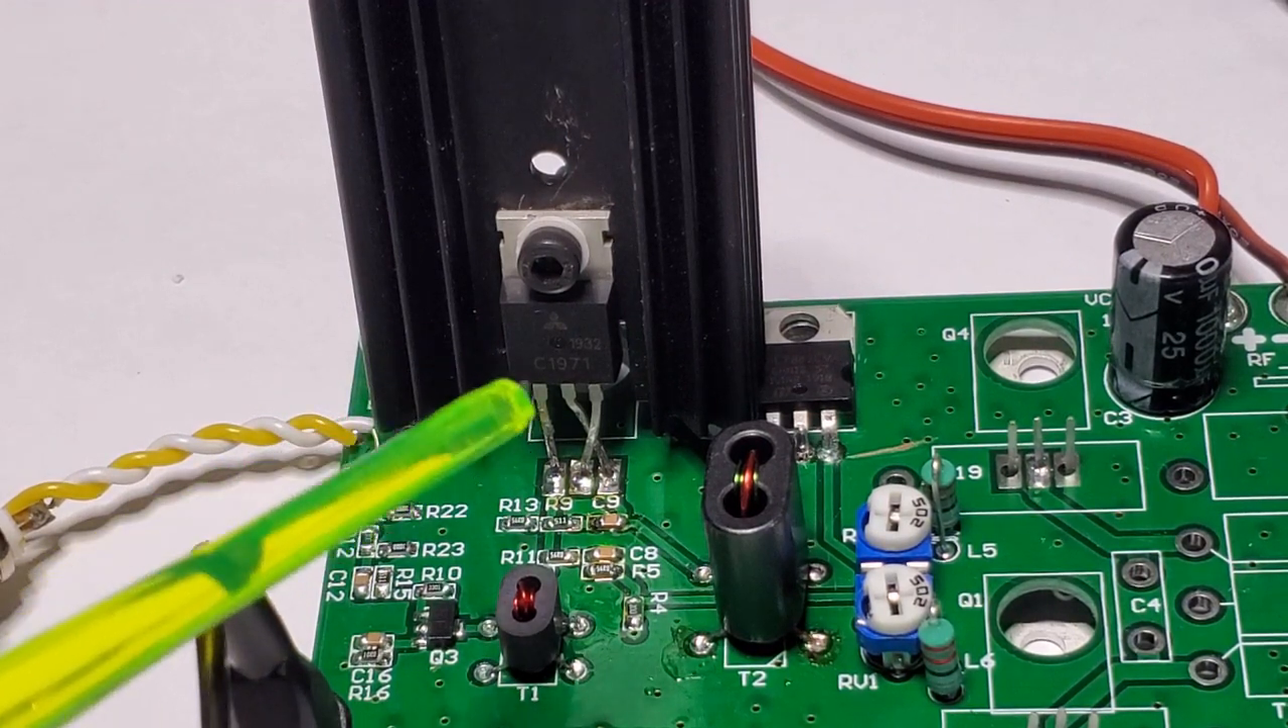Okay so I've got the uh 2SC 1971 reinstalled with the pads twisted as you can see.